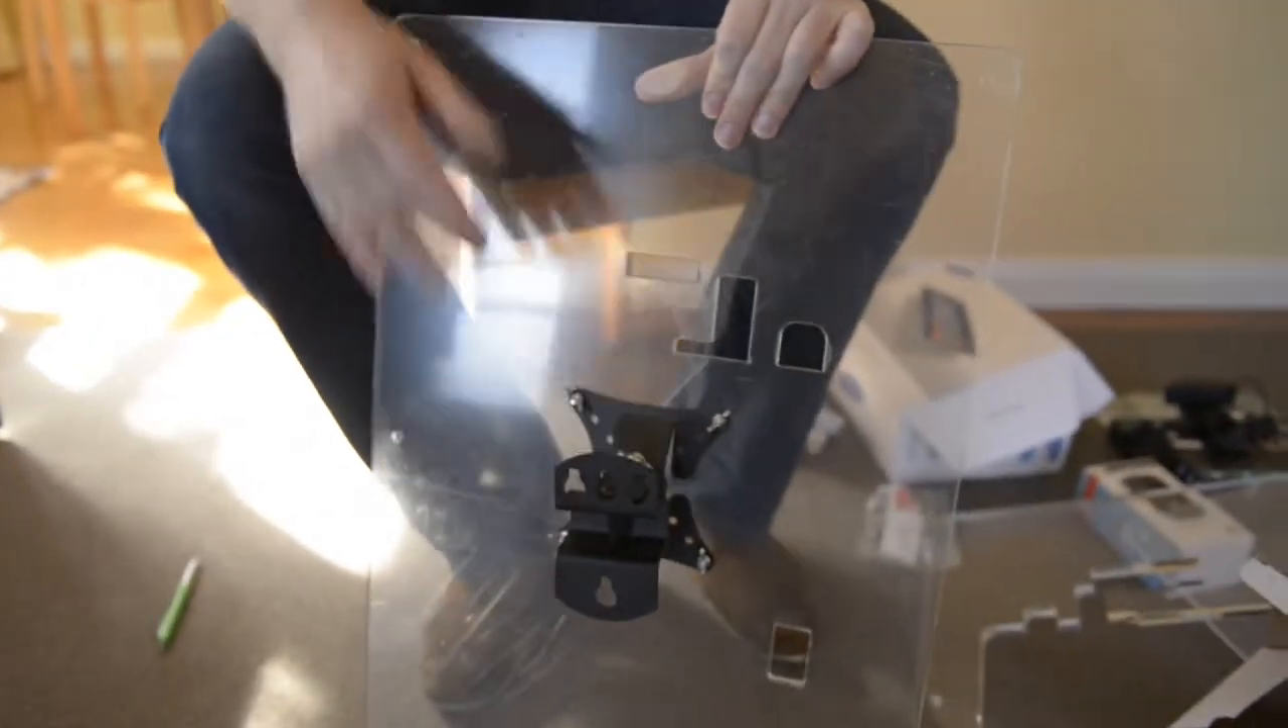So now you've got your back bracket on.